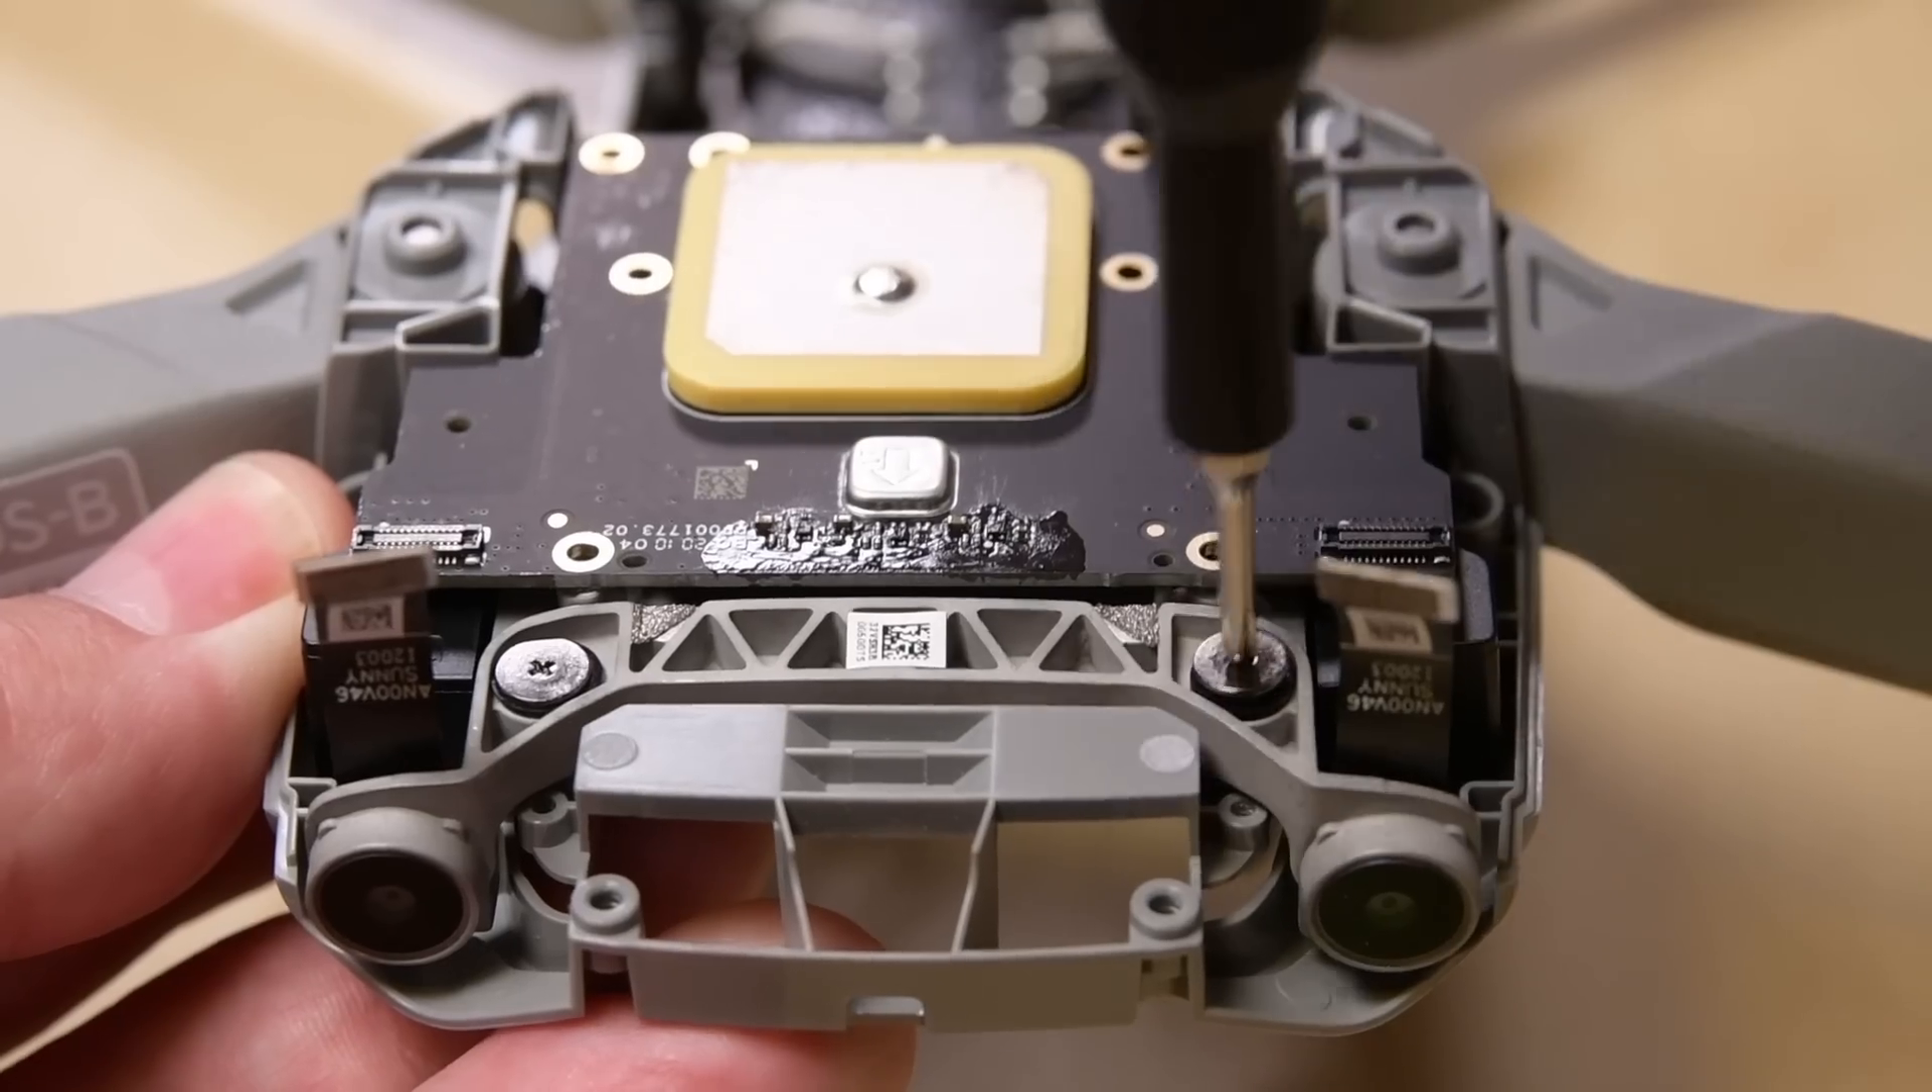The upper case removal reveals another board which looks to be home to the GPS hardware.